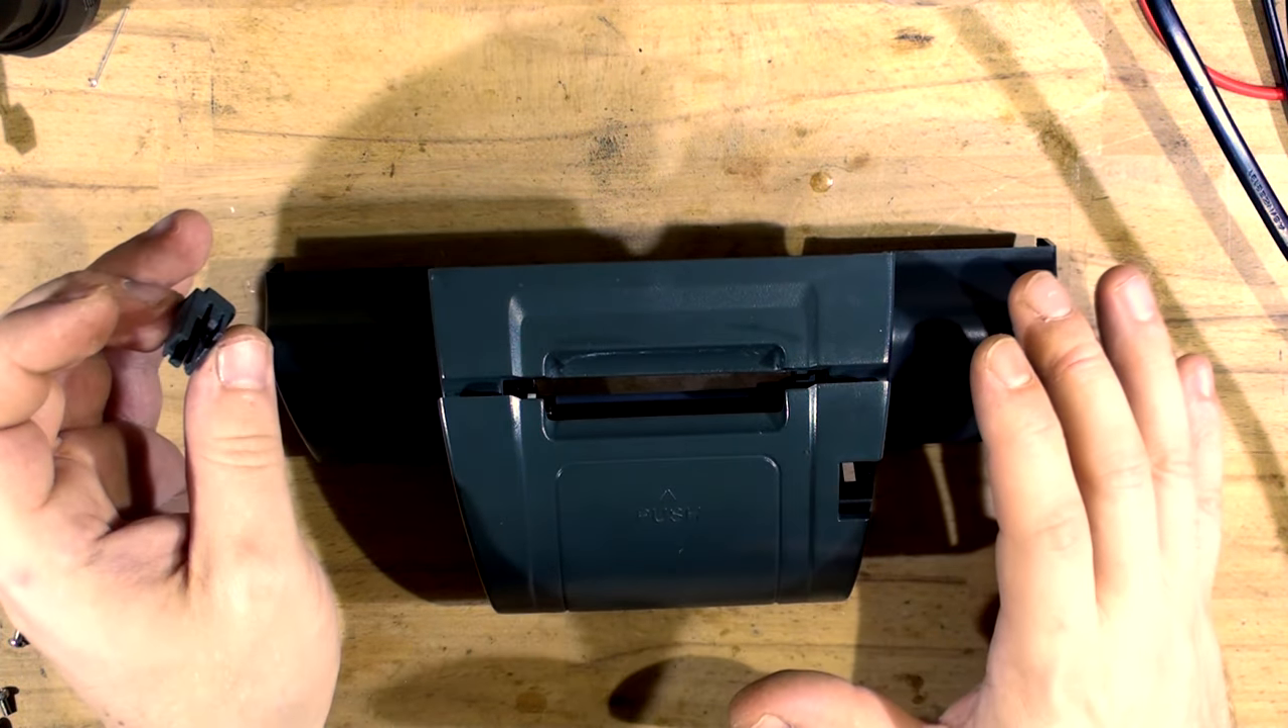Here is the printer assembly it's not closed because i haven't installed the button yet.